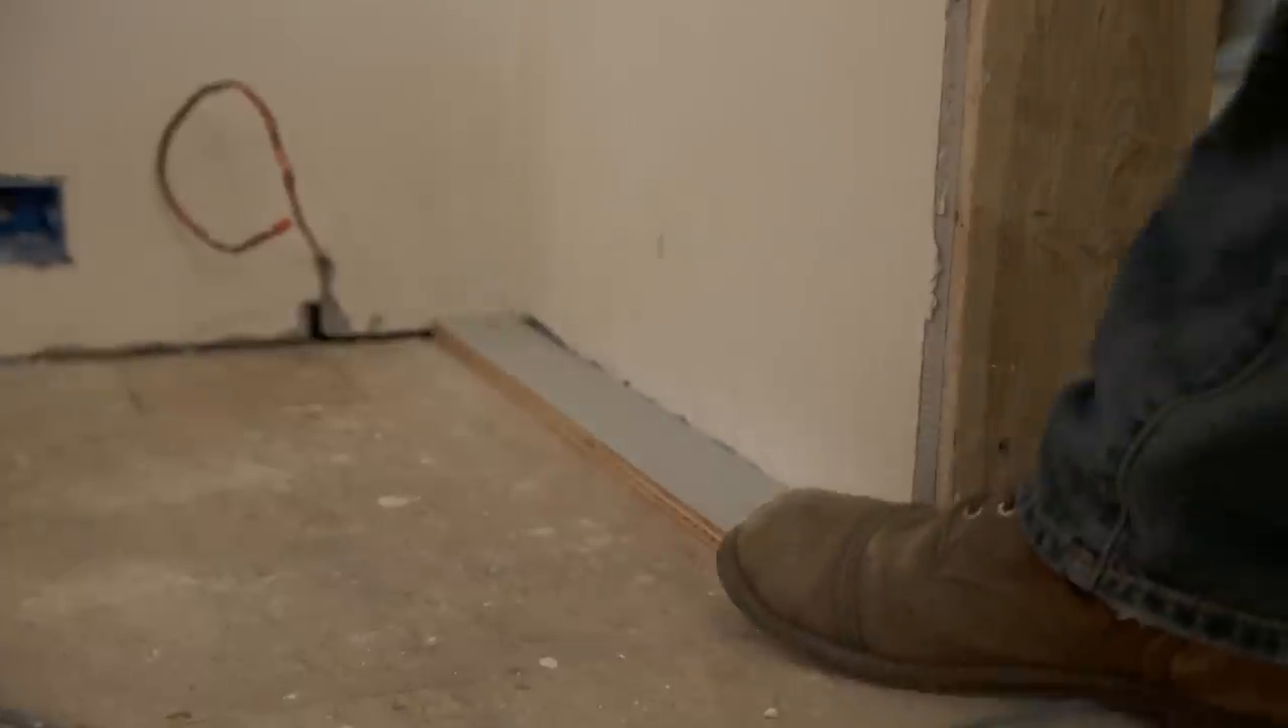So we do not have down the finished floor yet, just the subfloor.